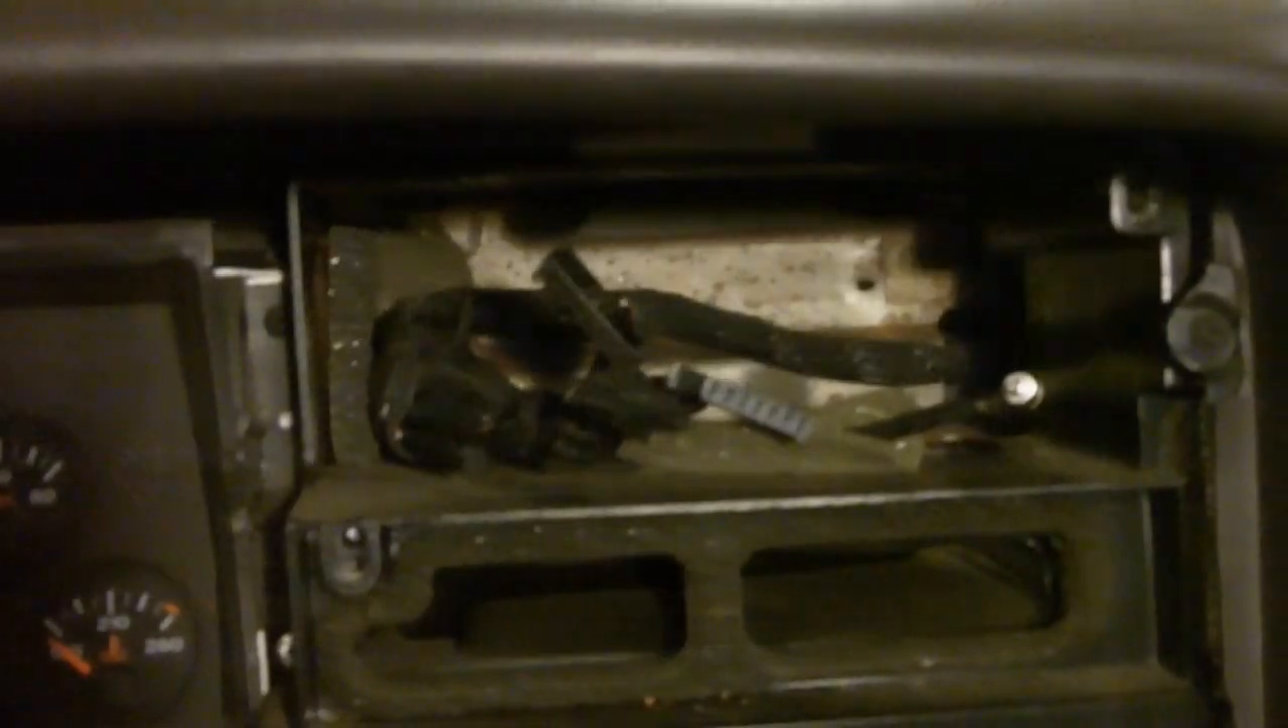Now I've got that, uh, radio out.